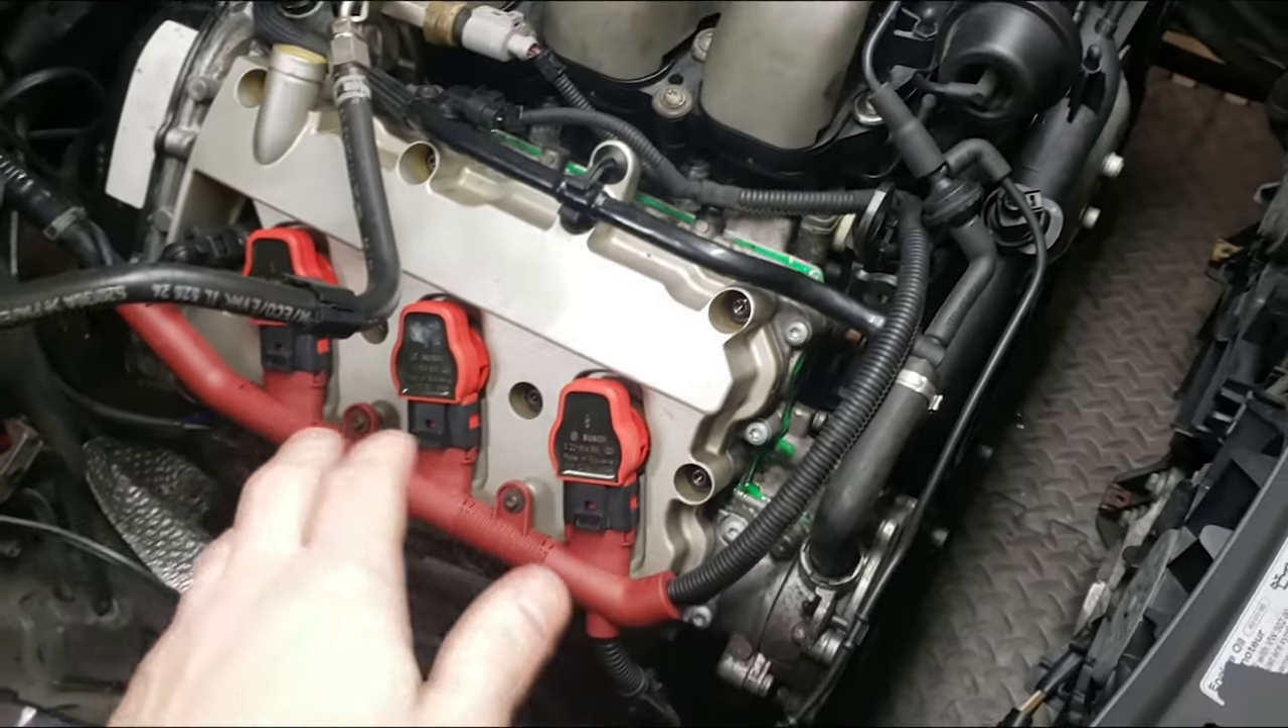I got the ignition coils in.